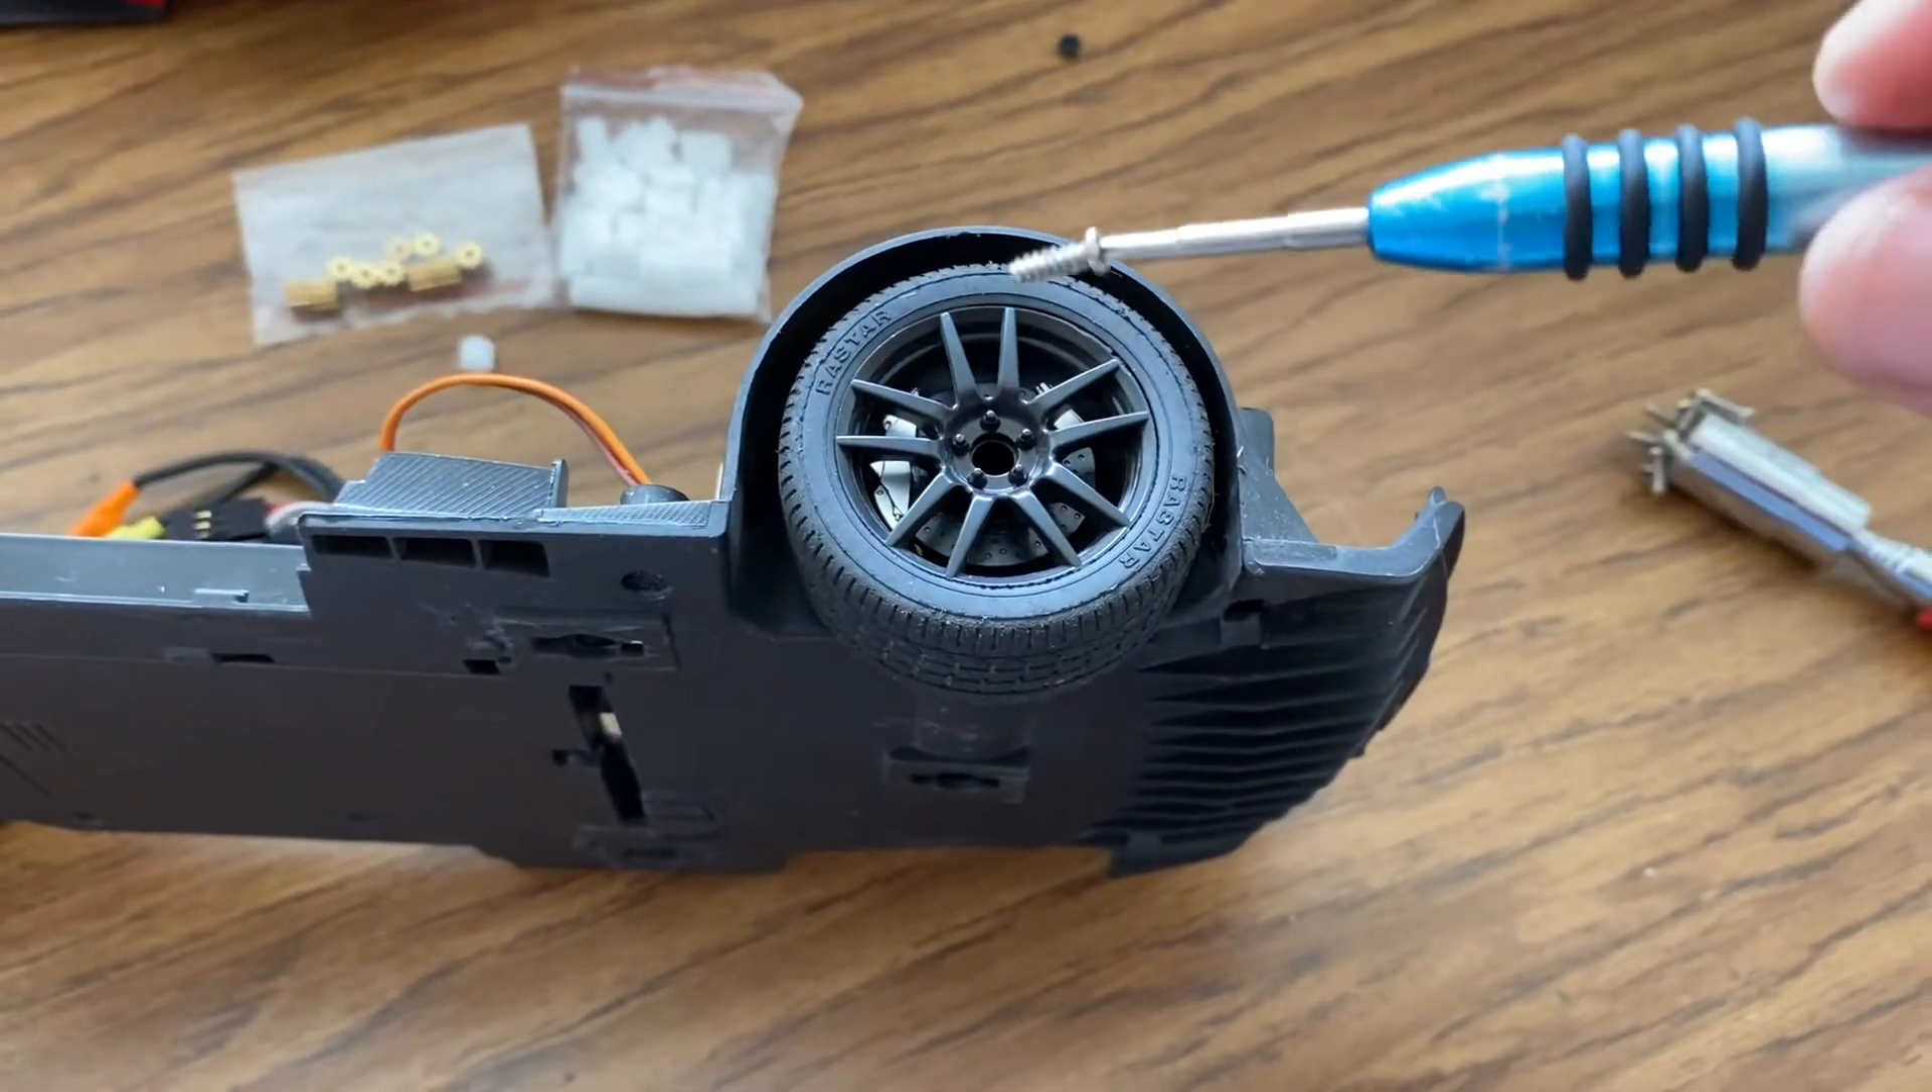And then the rear tire just fits in there and it's just held in place by a Phillips head screw.